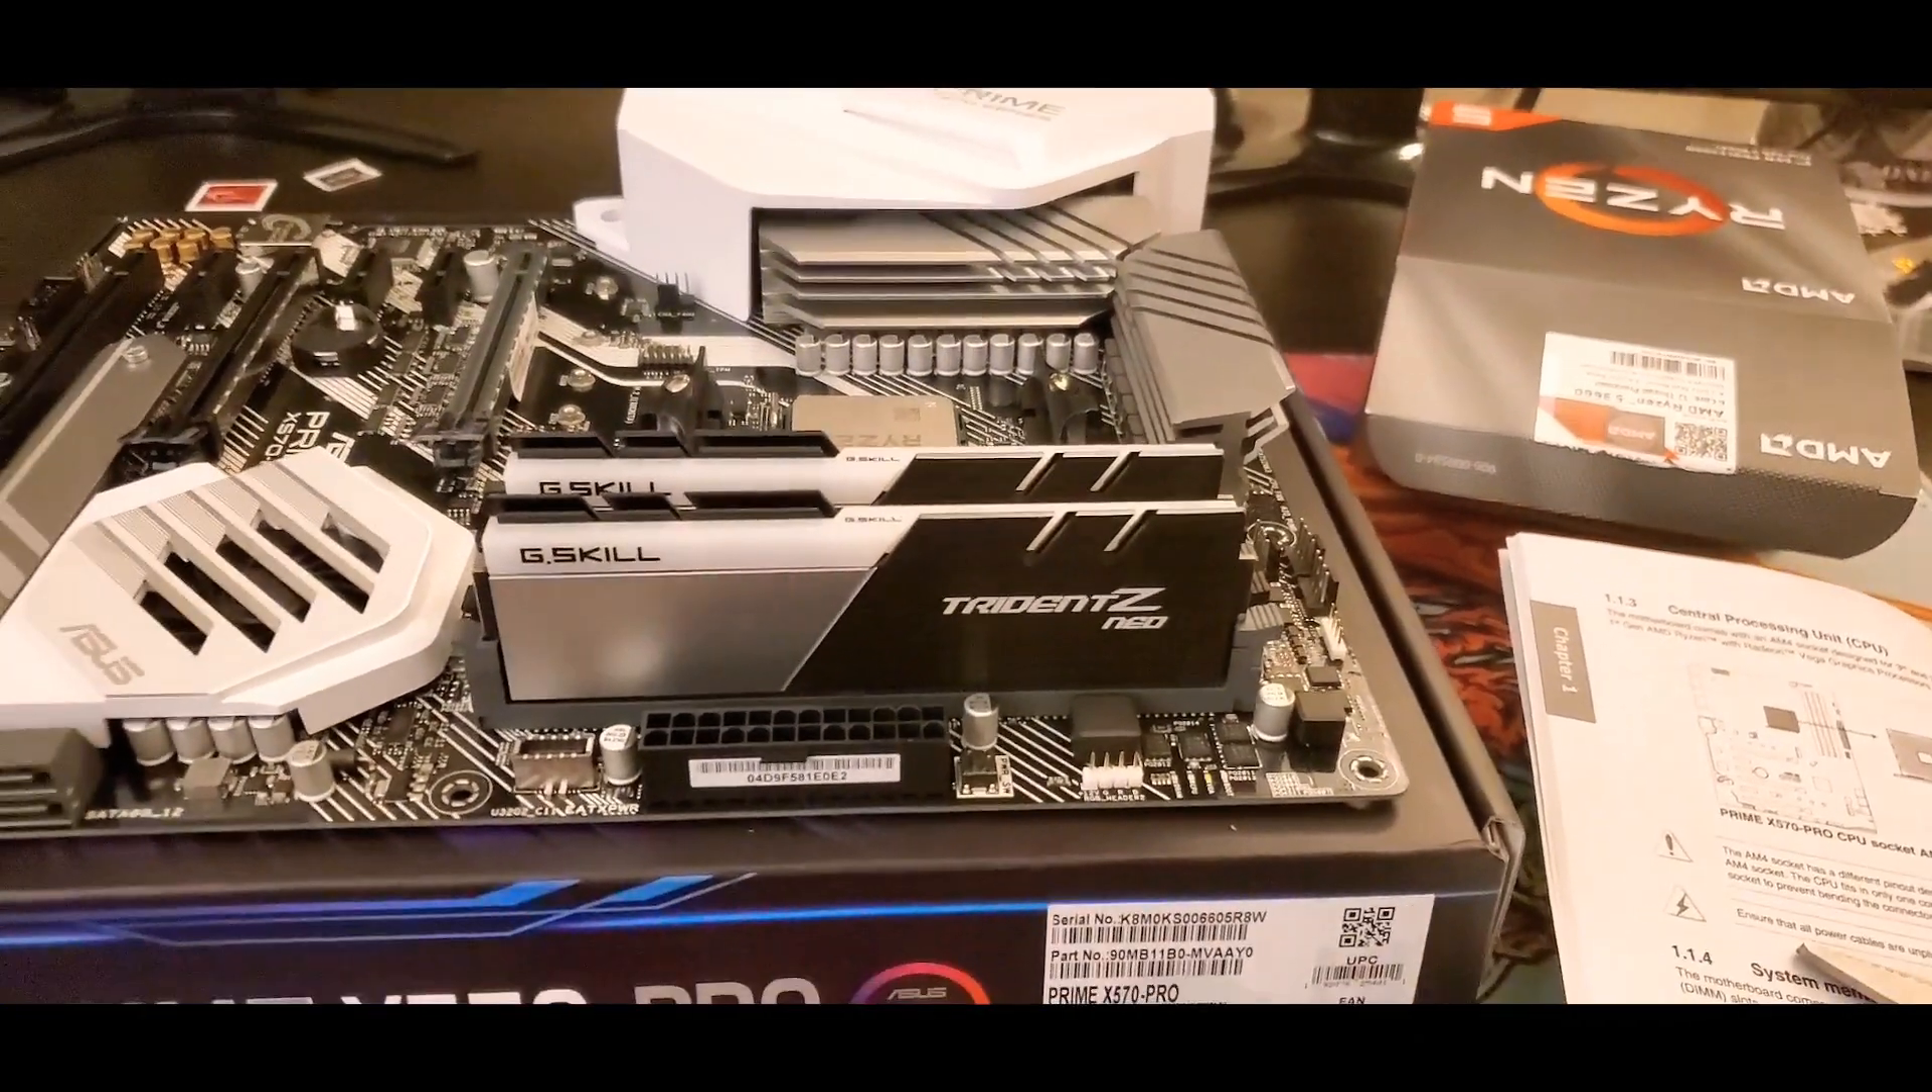Okay, both RAM sticks are in.